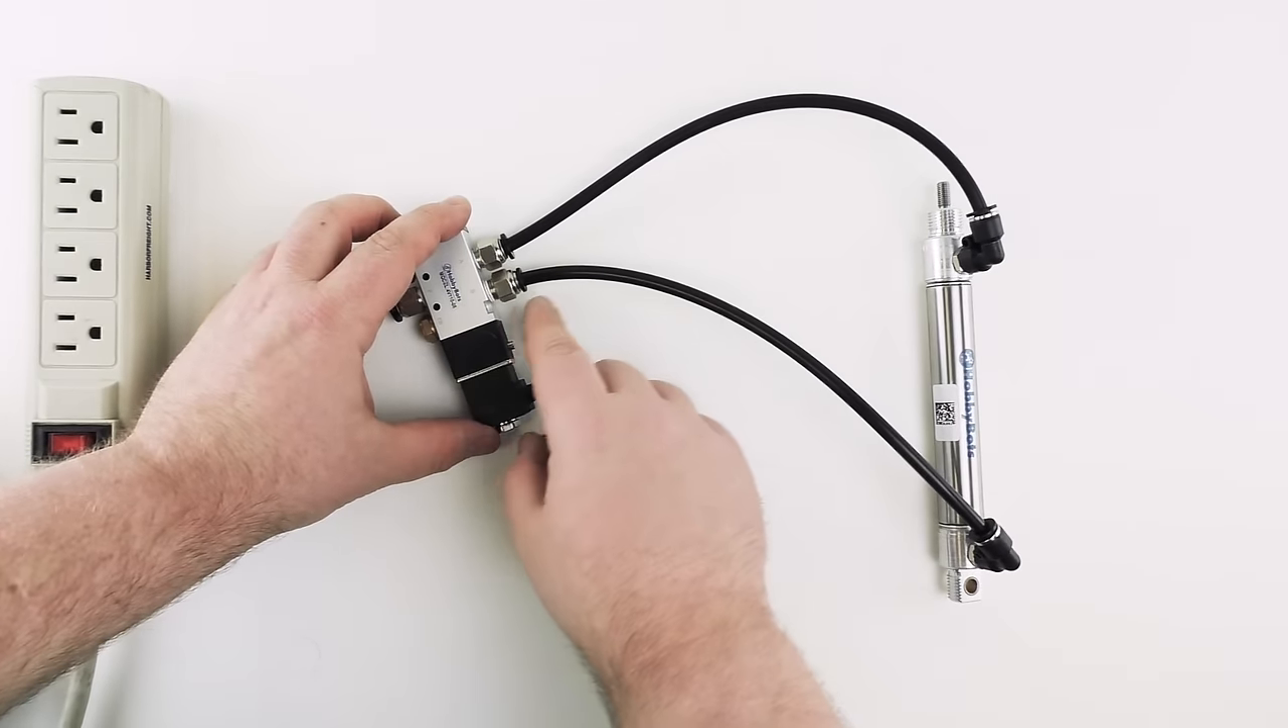Alright now you can see that the solenoid has the air lines connected to the top and the bottom of the cylinder.